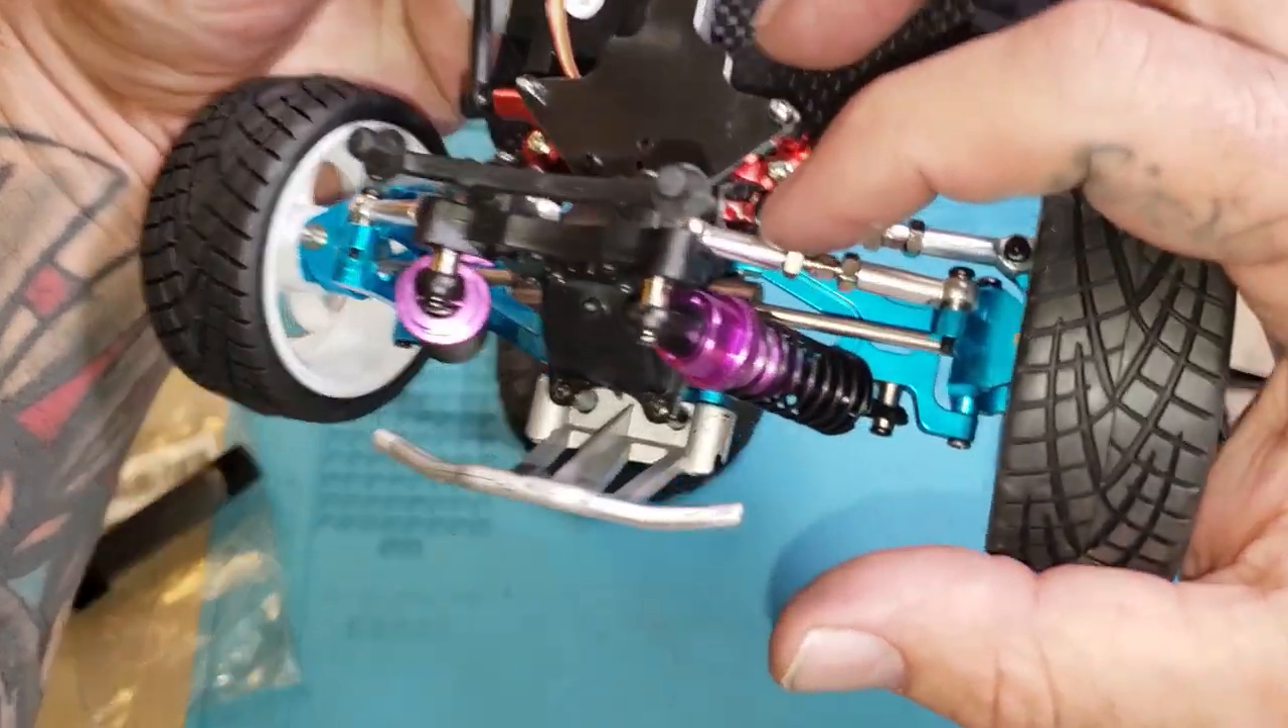Pretty sharp looking too. Okay, got my wheels on and actually it looks really good other than, you know, she's pretty square.